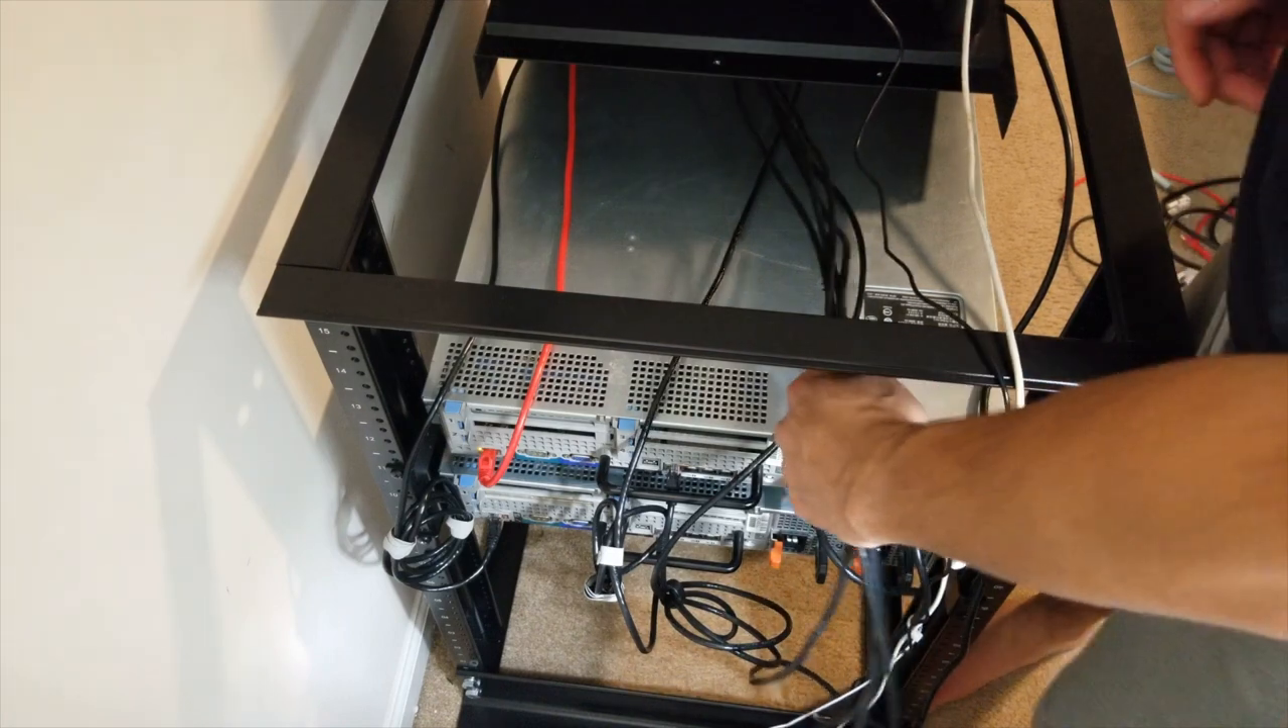There's a lot of cables everywhere there's no cable management just yet.